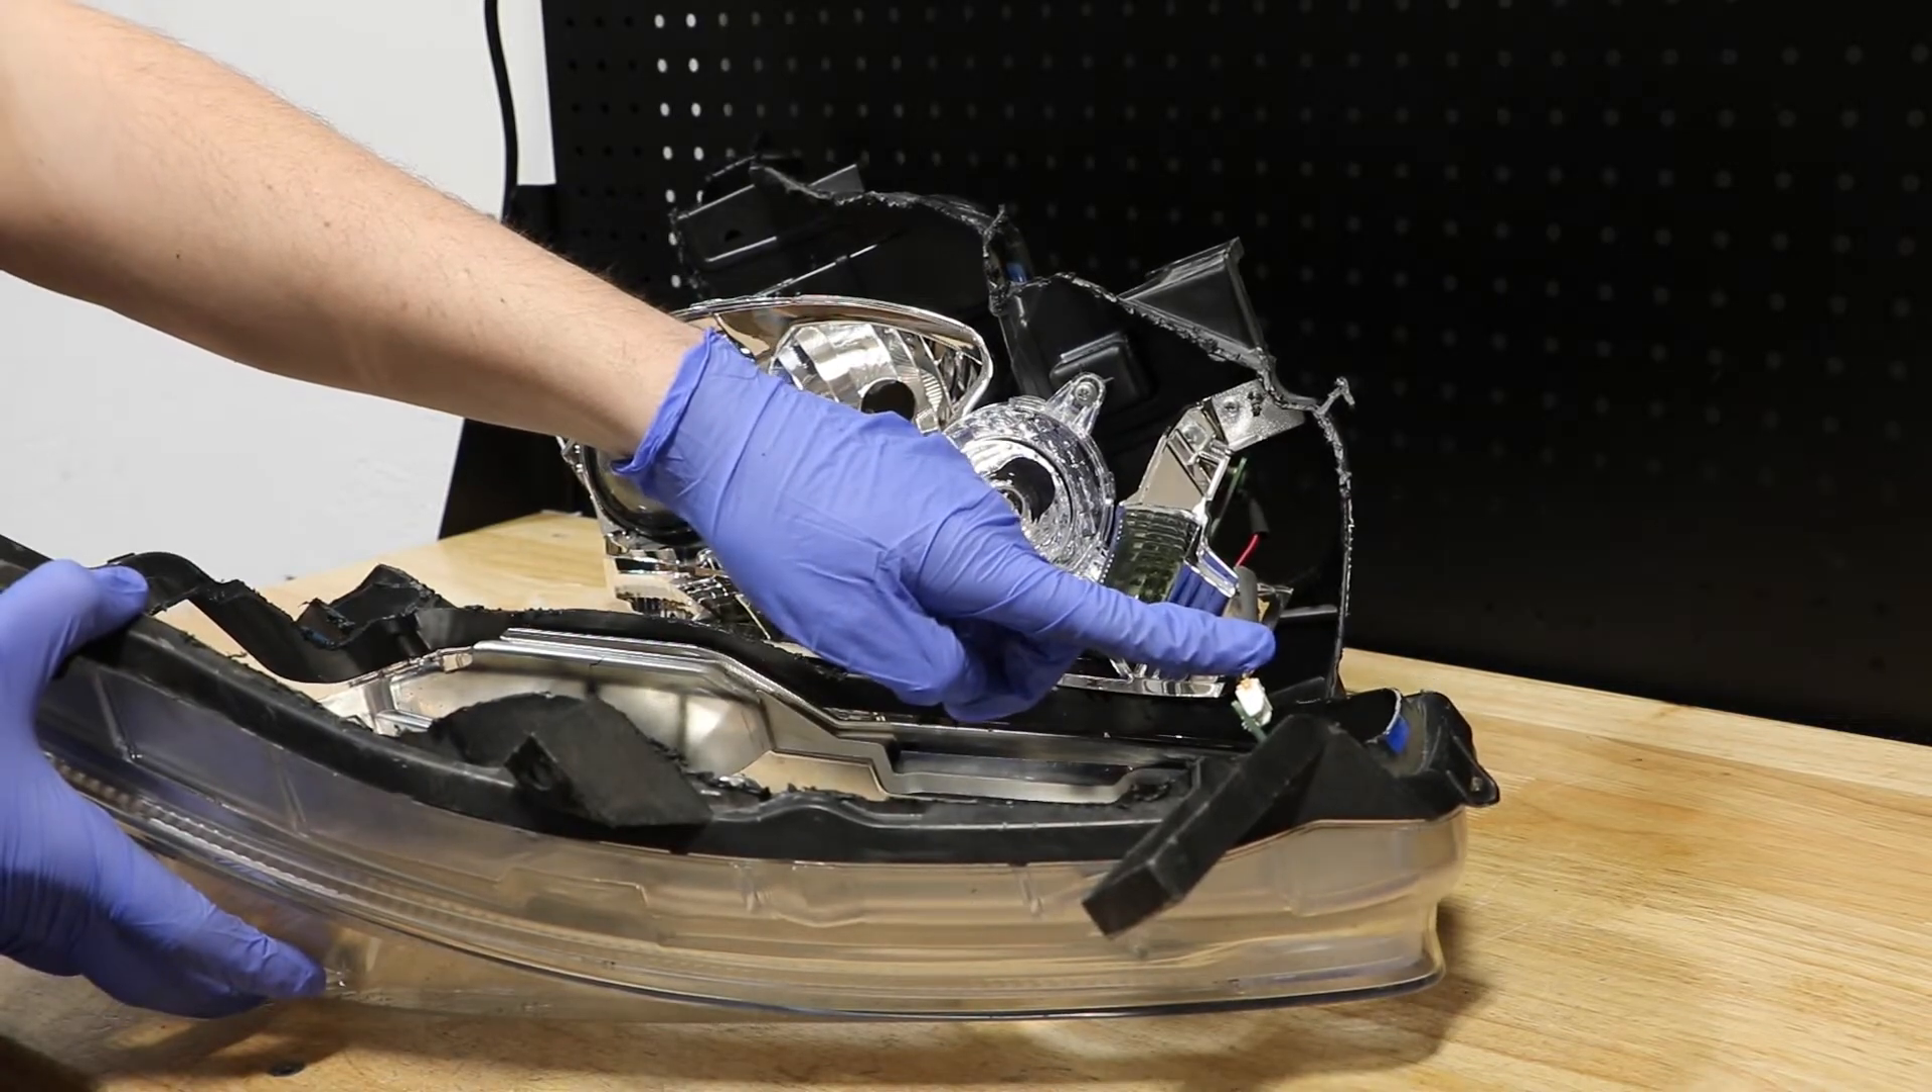I've disconnected the lens from the light.